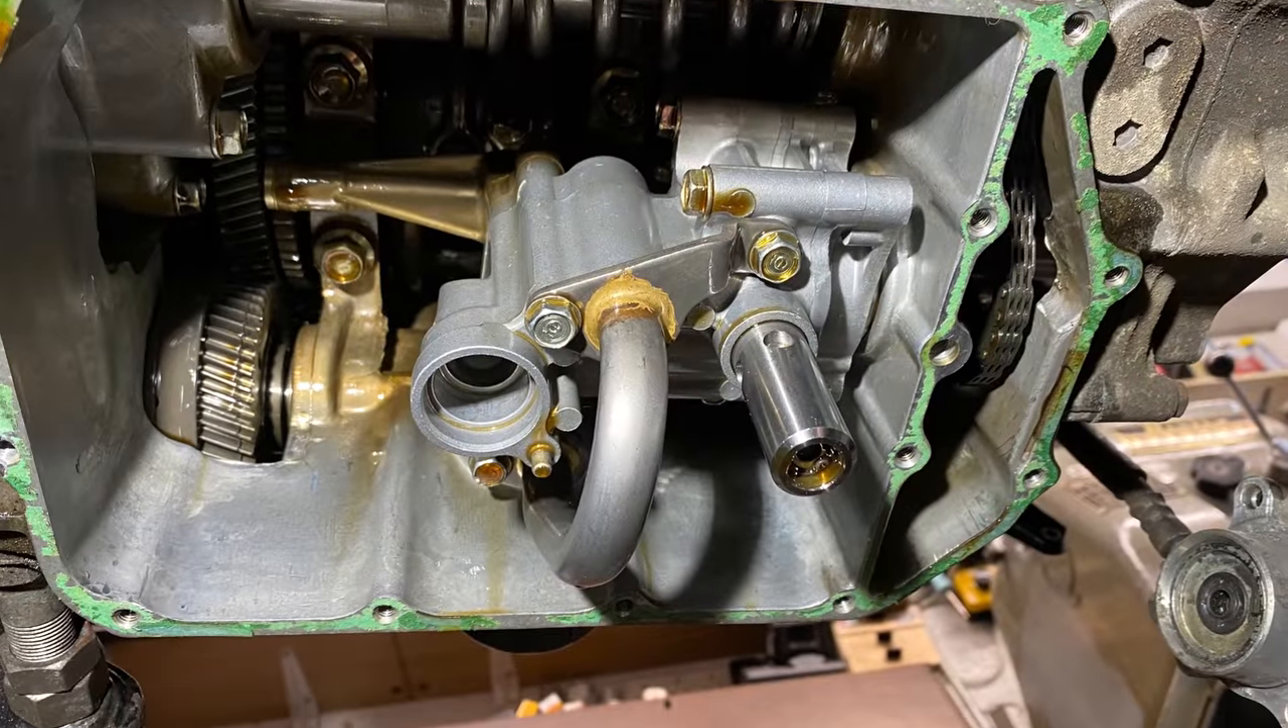With the bodywork removed I drained out the oil and removed the sump and that was mint, really clean.